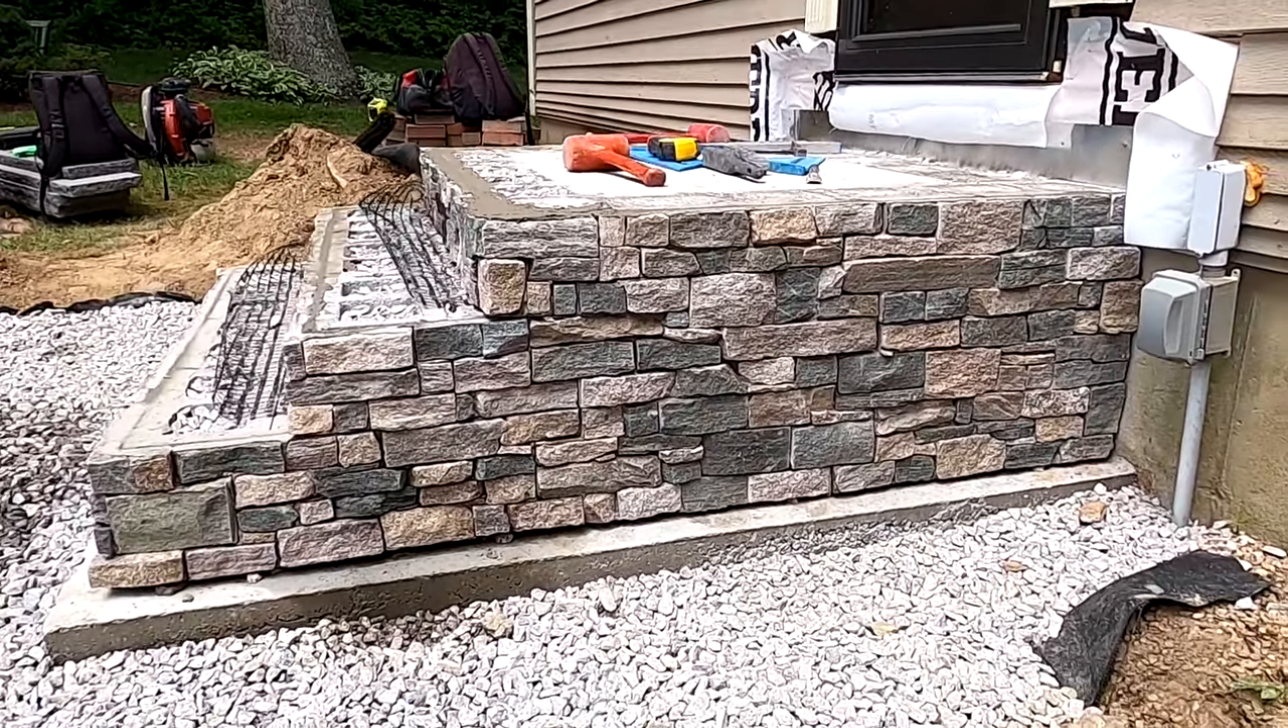Veneer is done and mortared on.